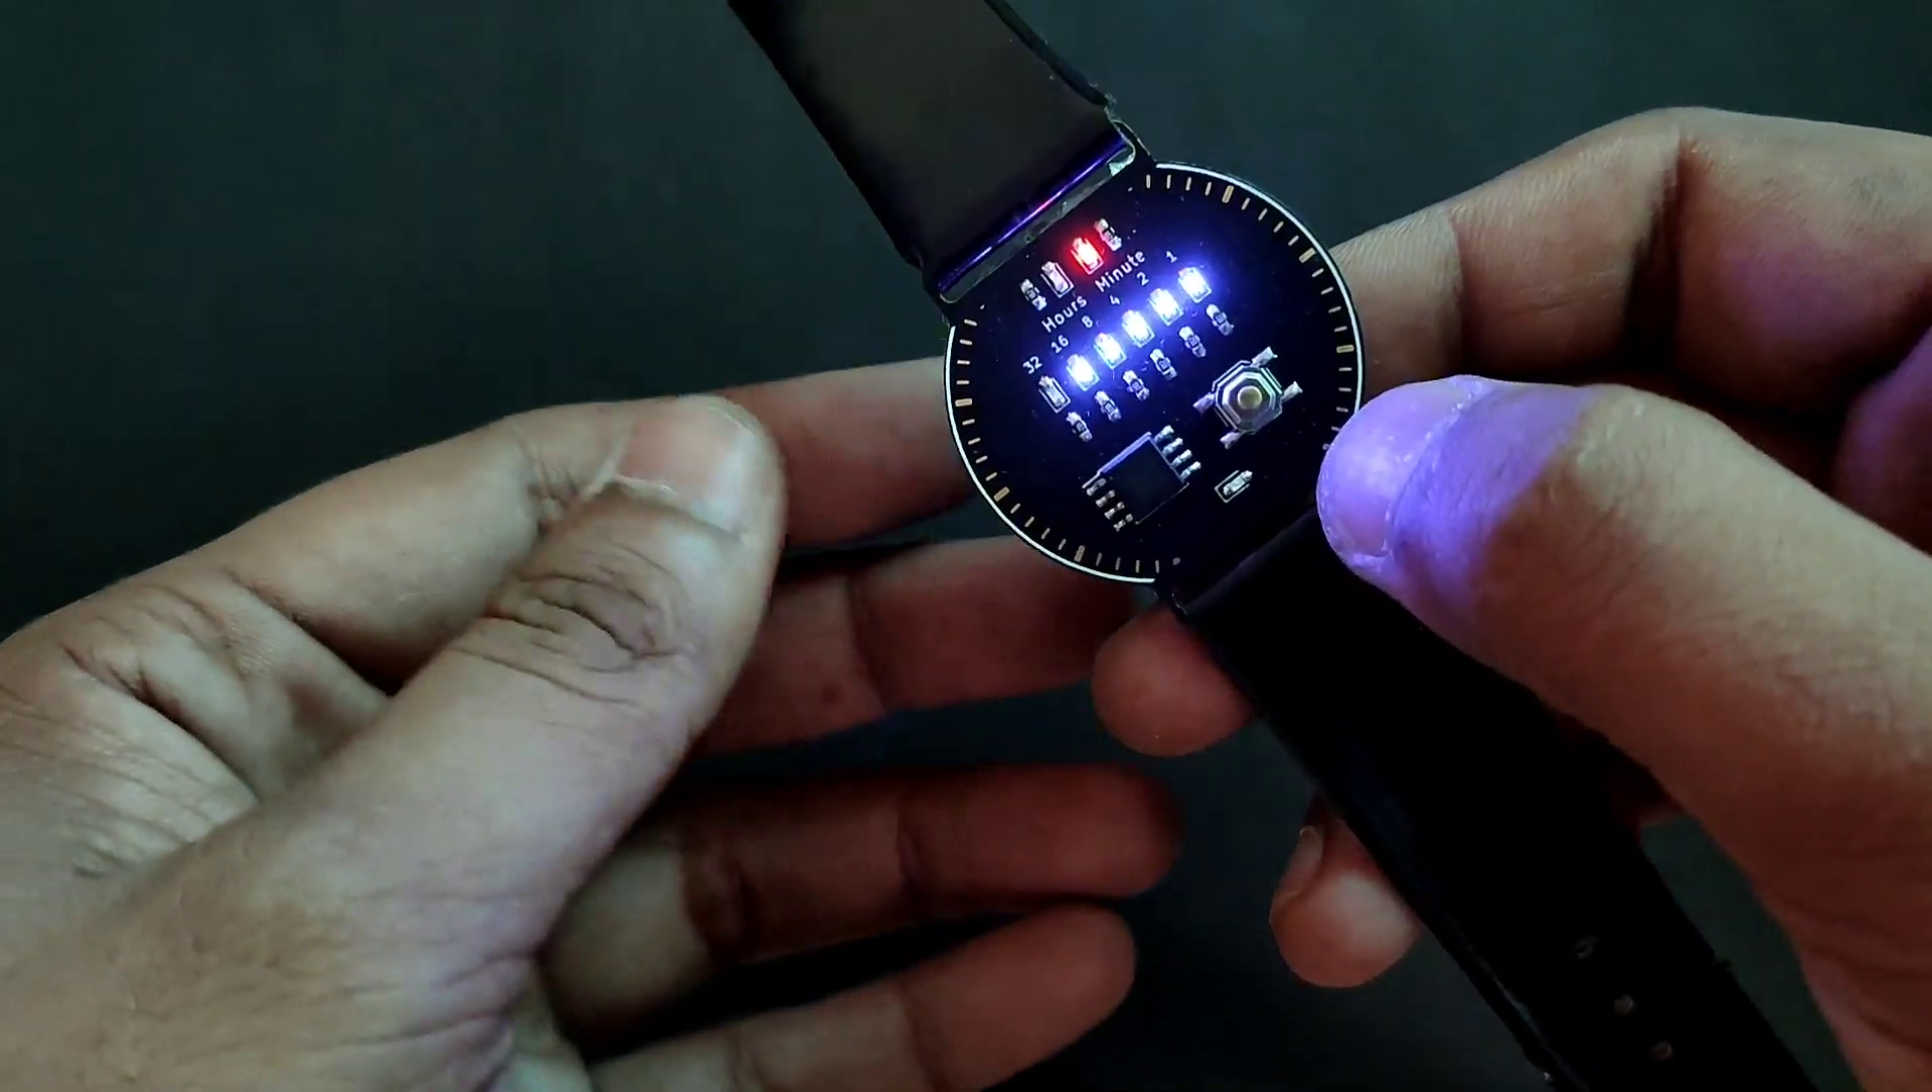As you can see I have connected the belt with our PCB.